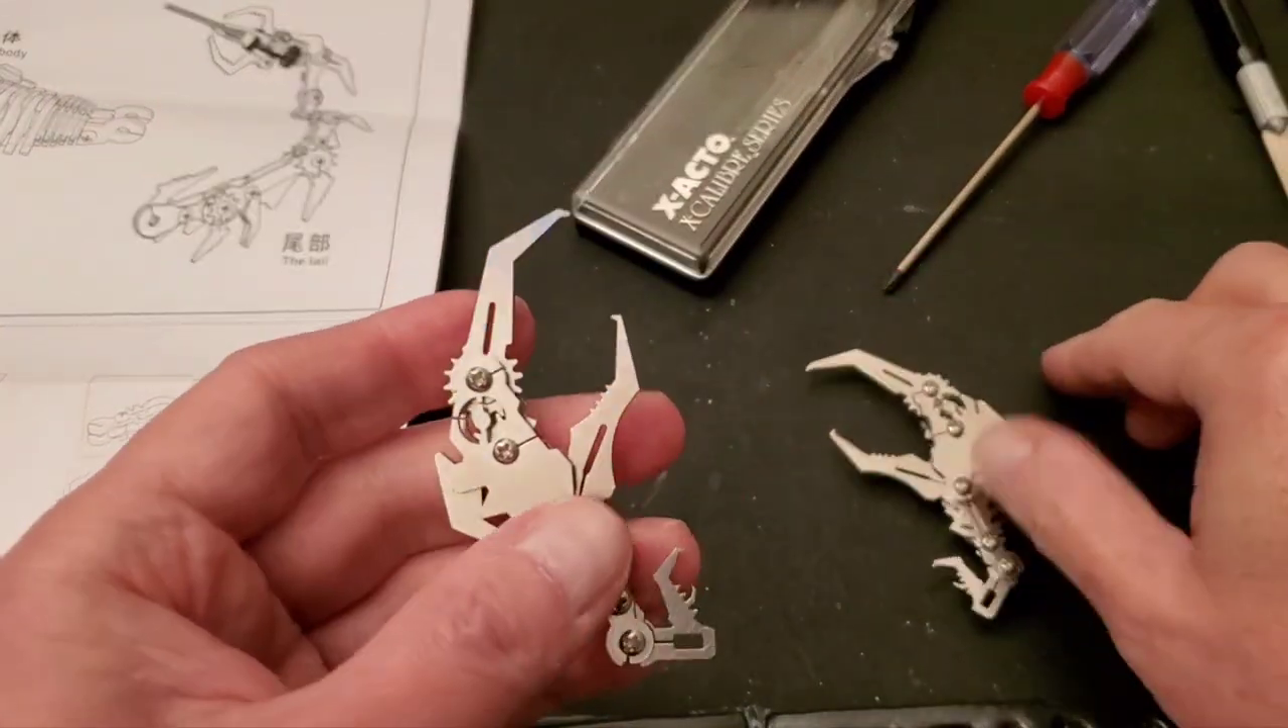So i got the claws done.